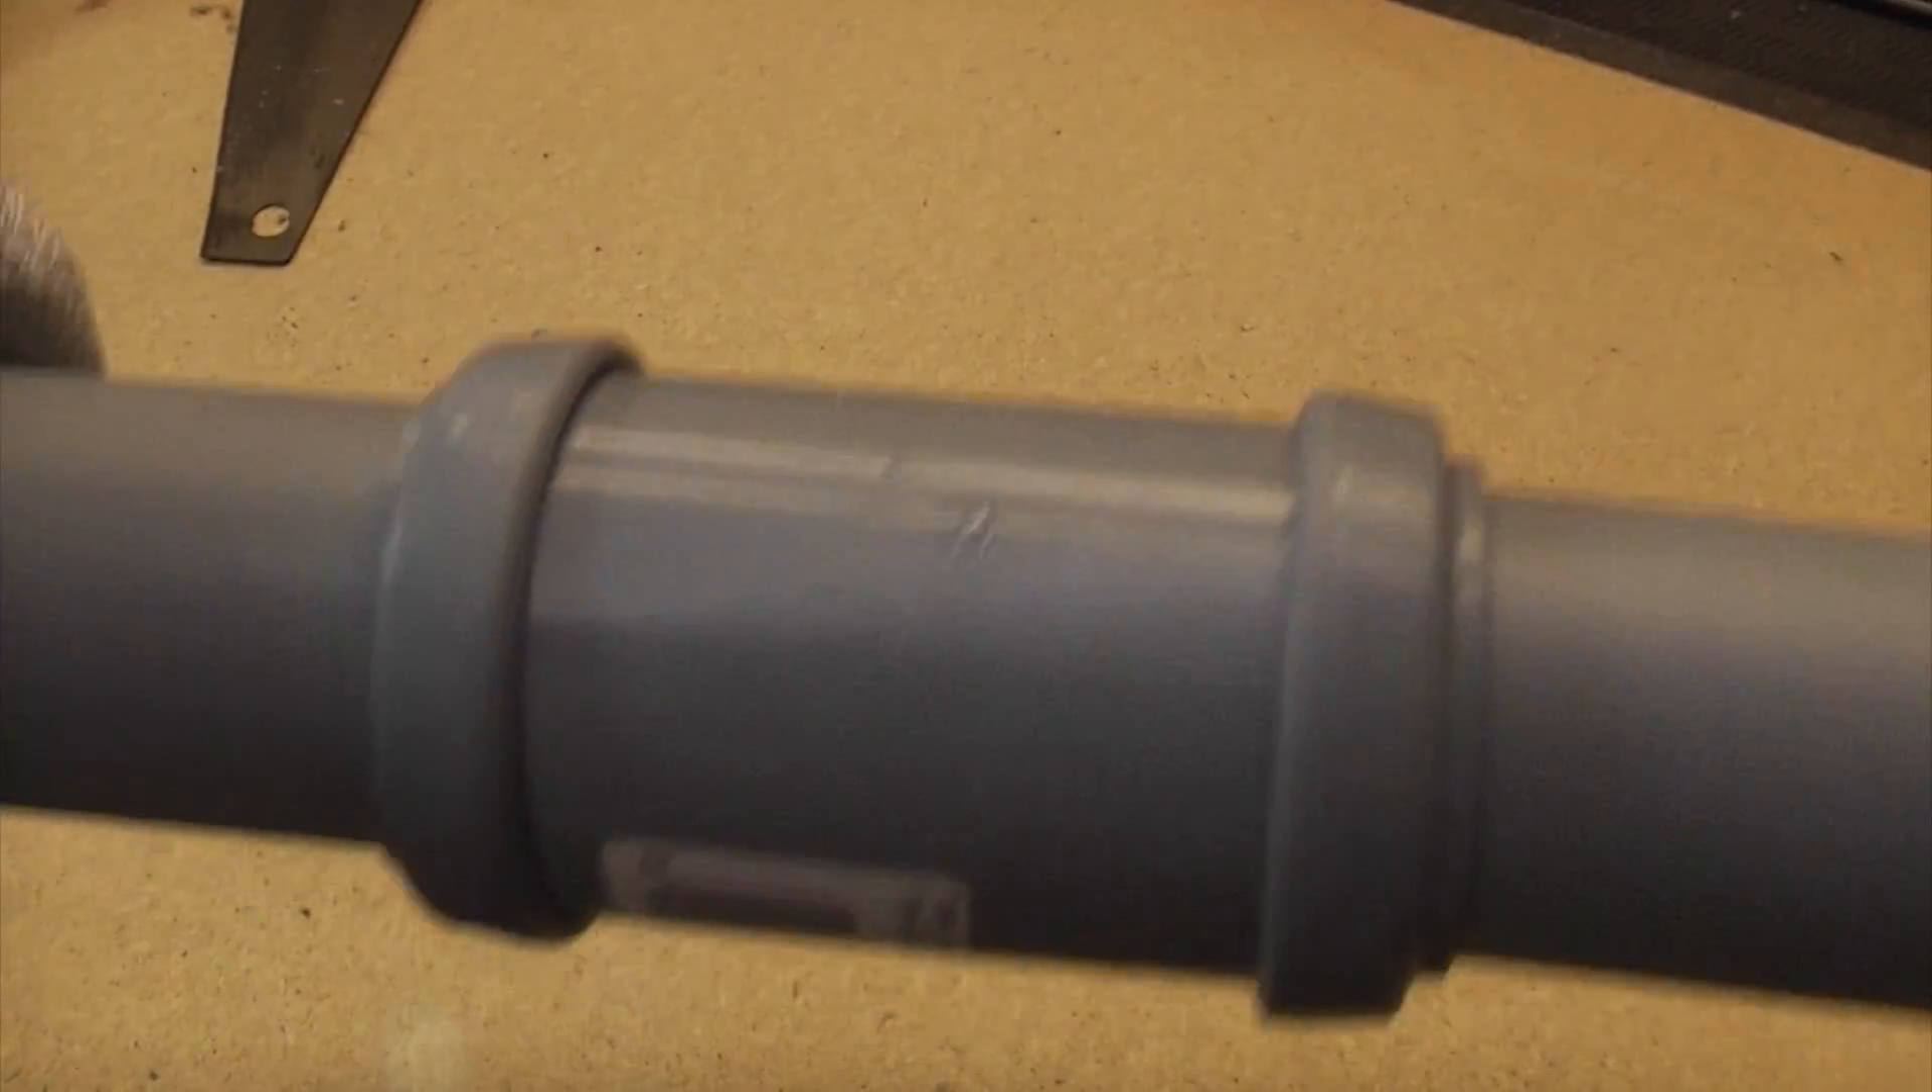And now we've got a push fit joint that's made.